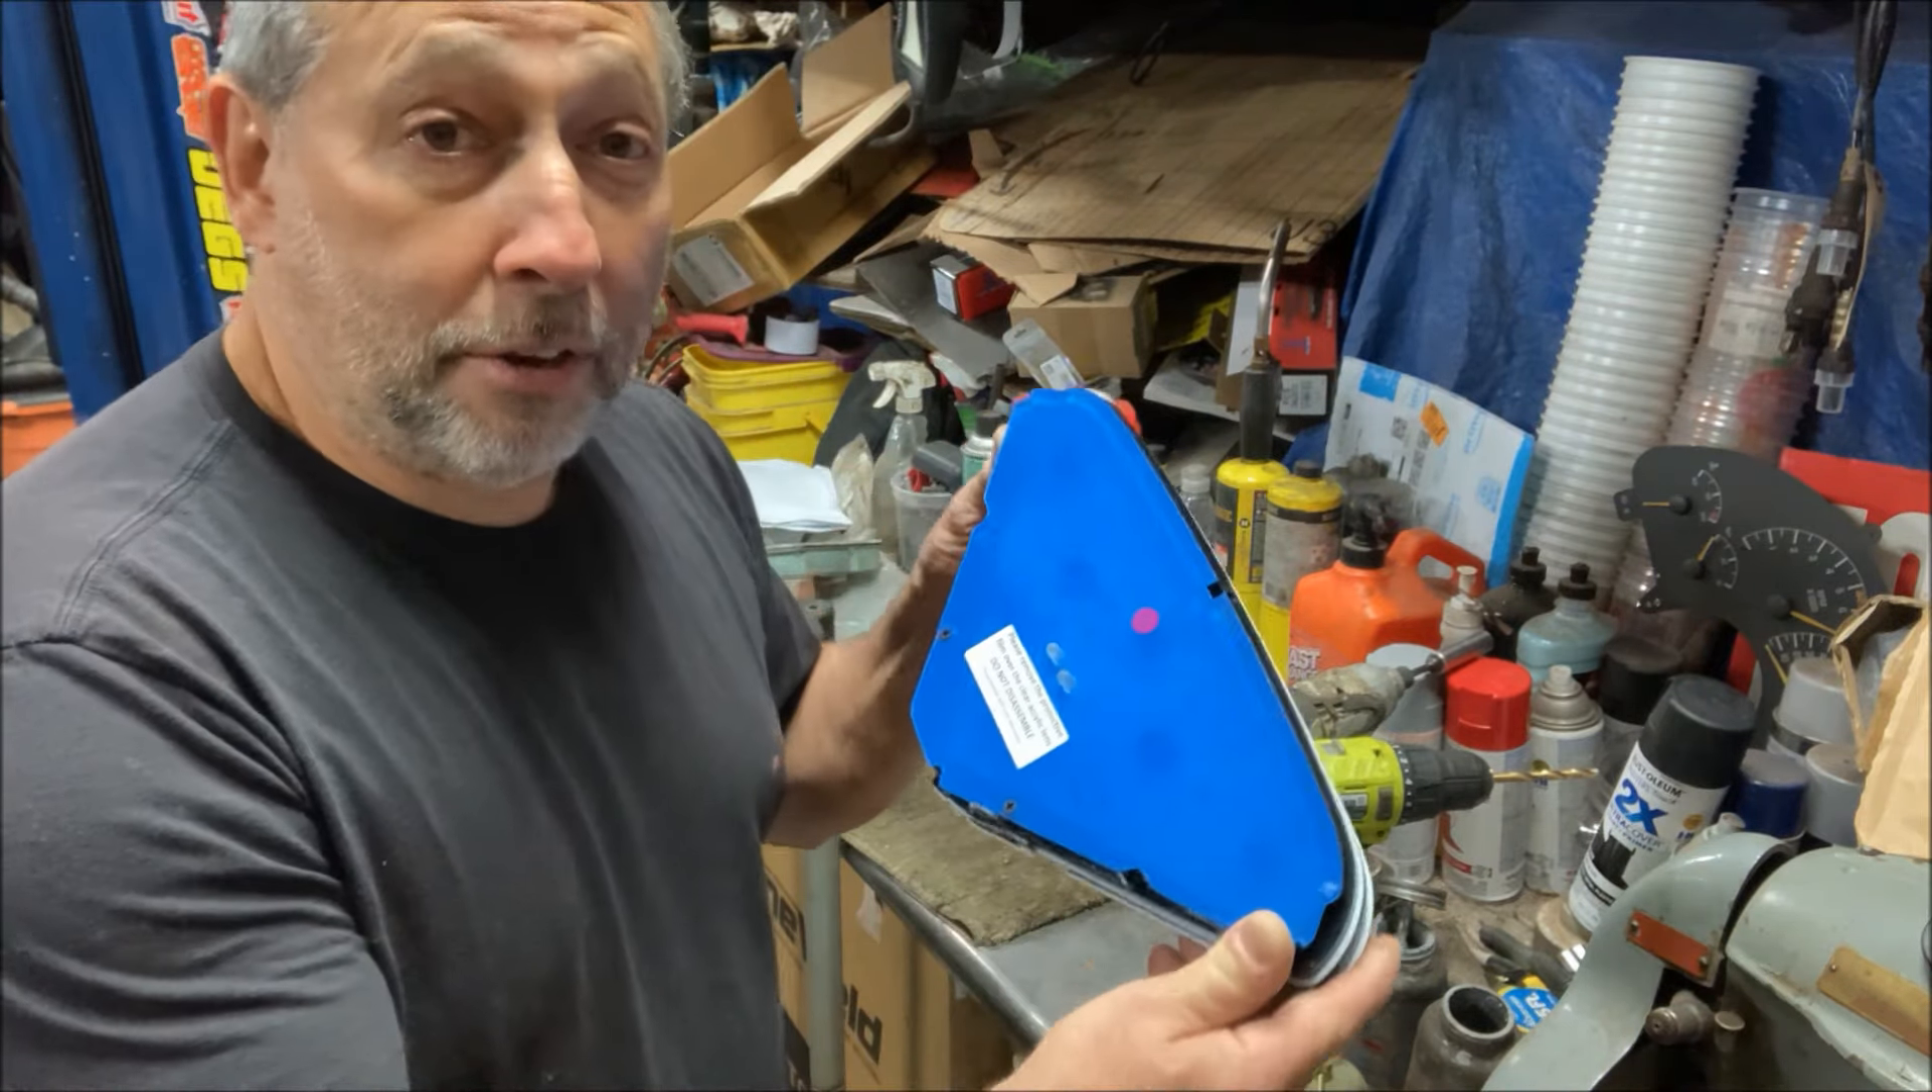I bought an aftermarket gauge cluster that i have not peeled off the protective cover yet.